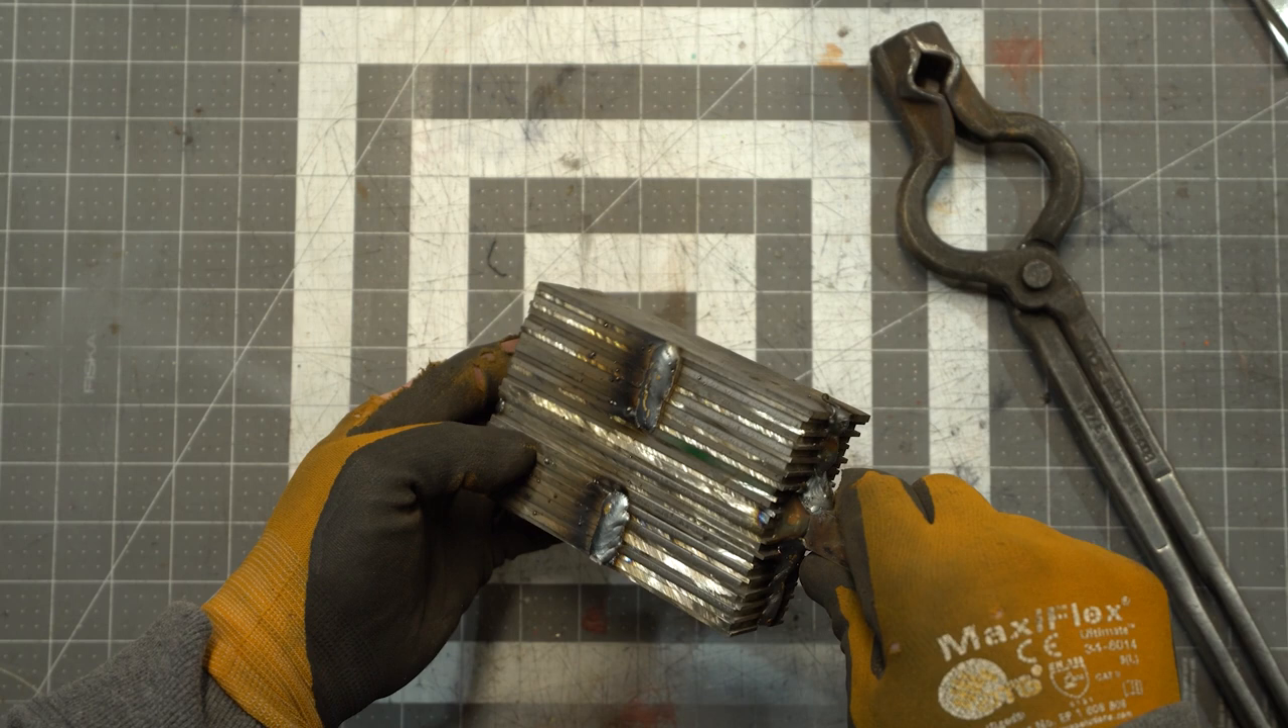I've got the billet all mig welded.